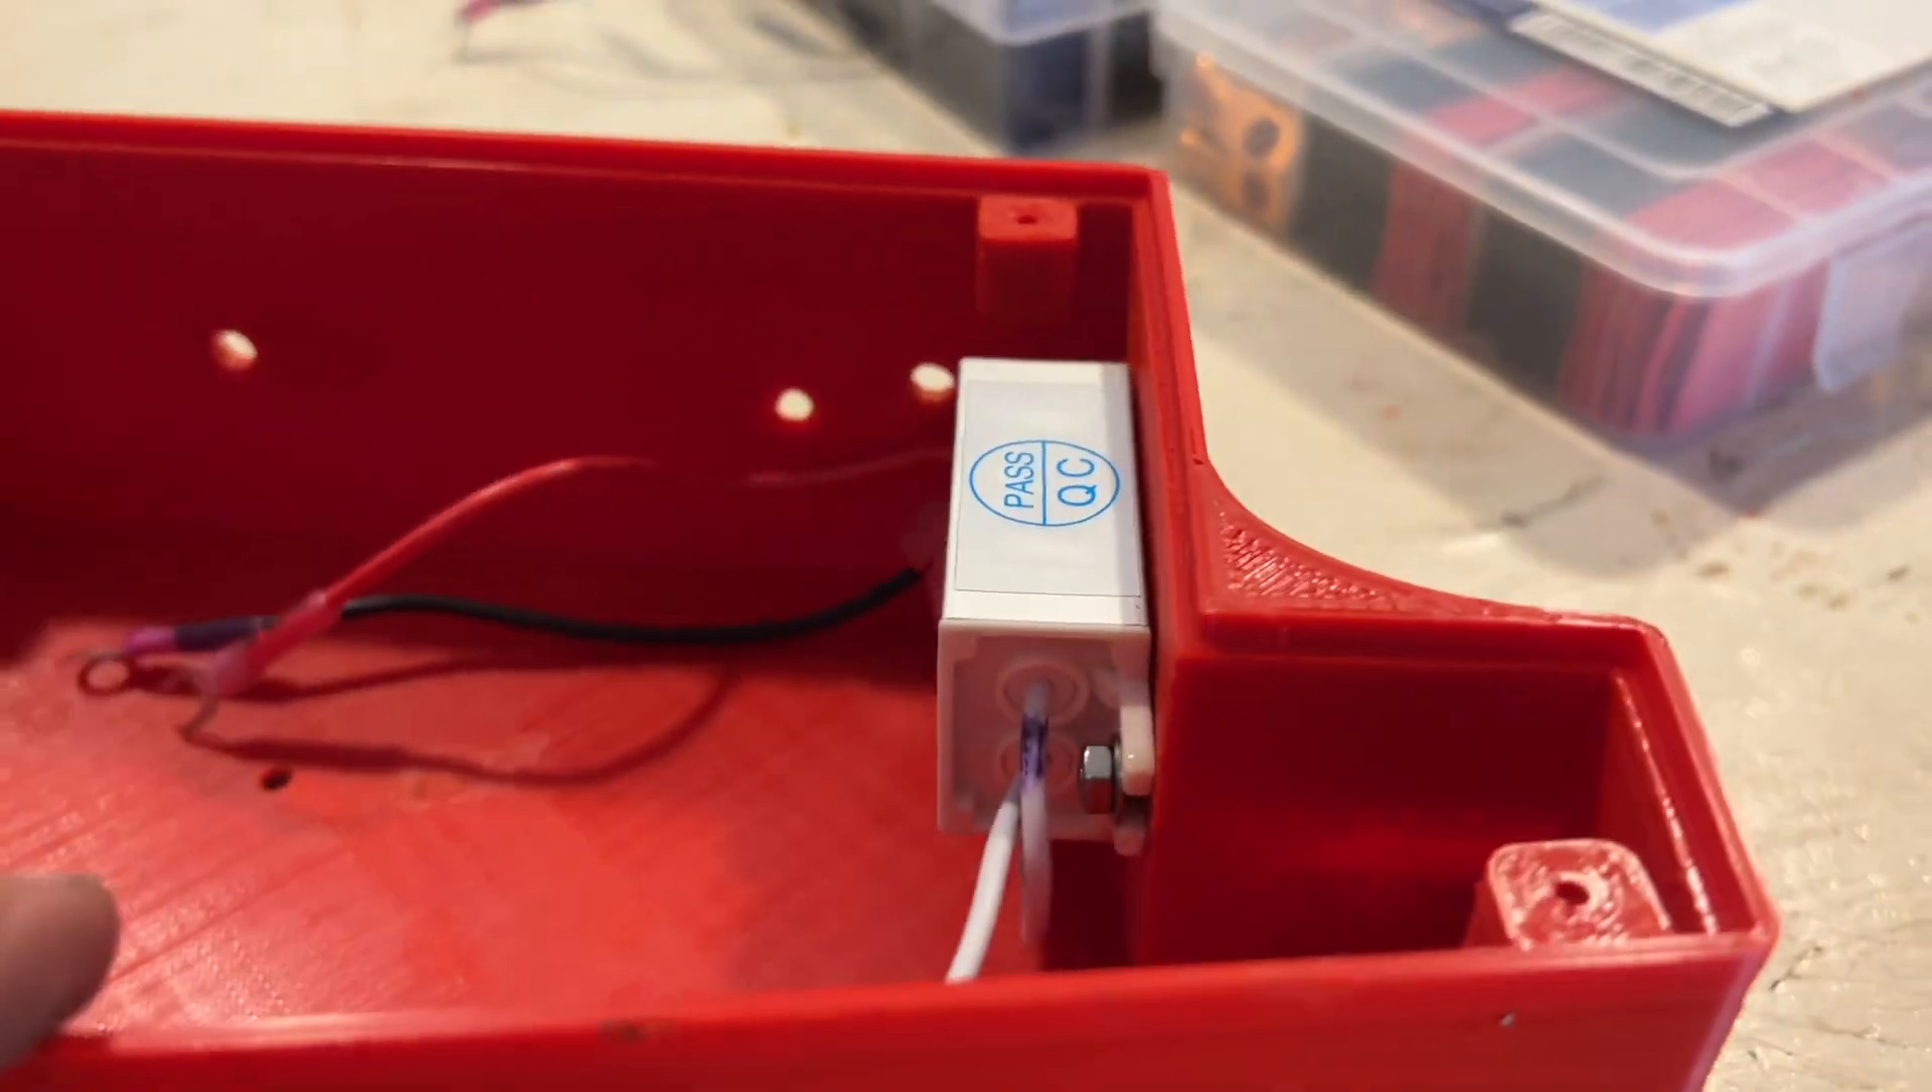I cut all of the holes for all the mounting points. This is the step down converter. And it's mounted like this on this side.